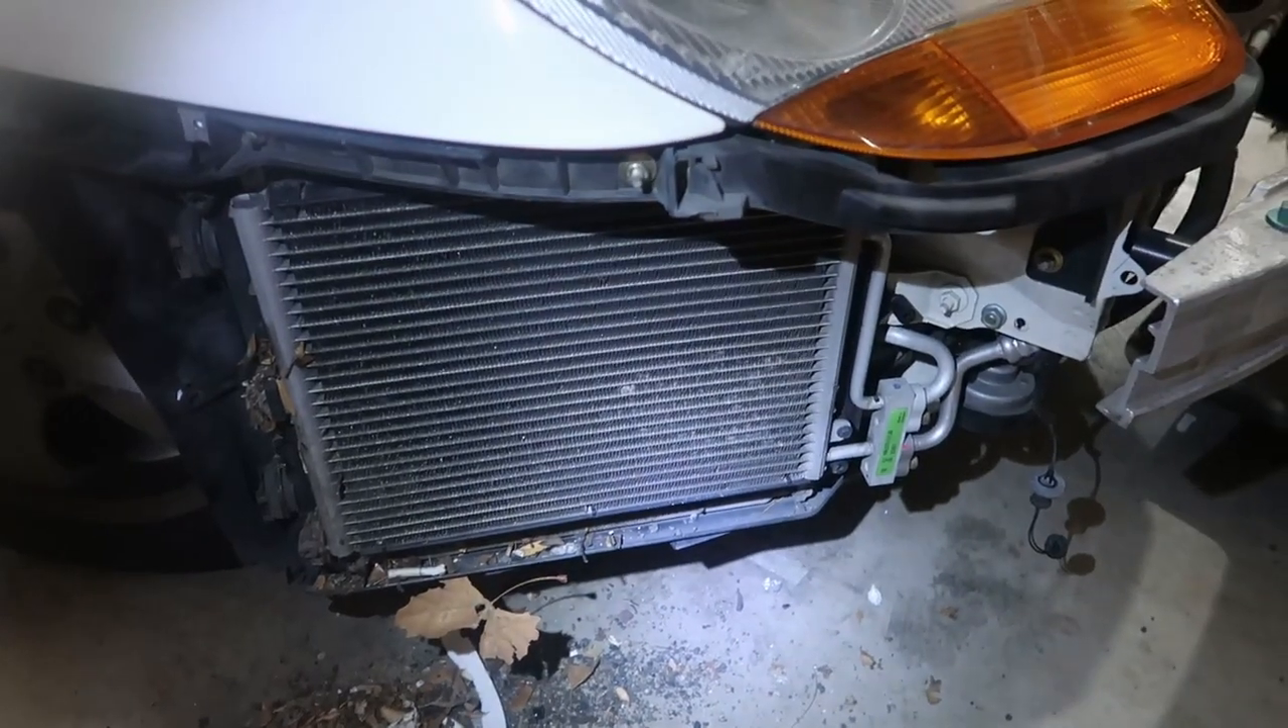I just removed the front bumper off a Porsche Boxster 2001 it's 2018 right now 17 years of accumulation of this stuff in the radiator.